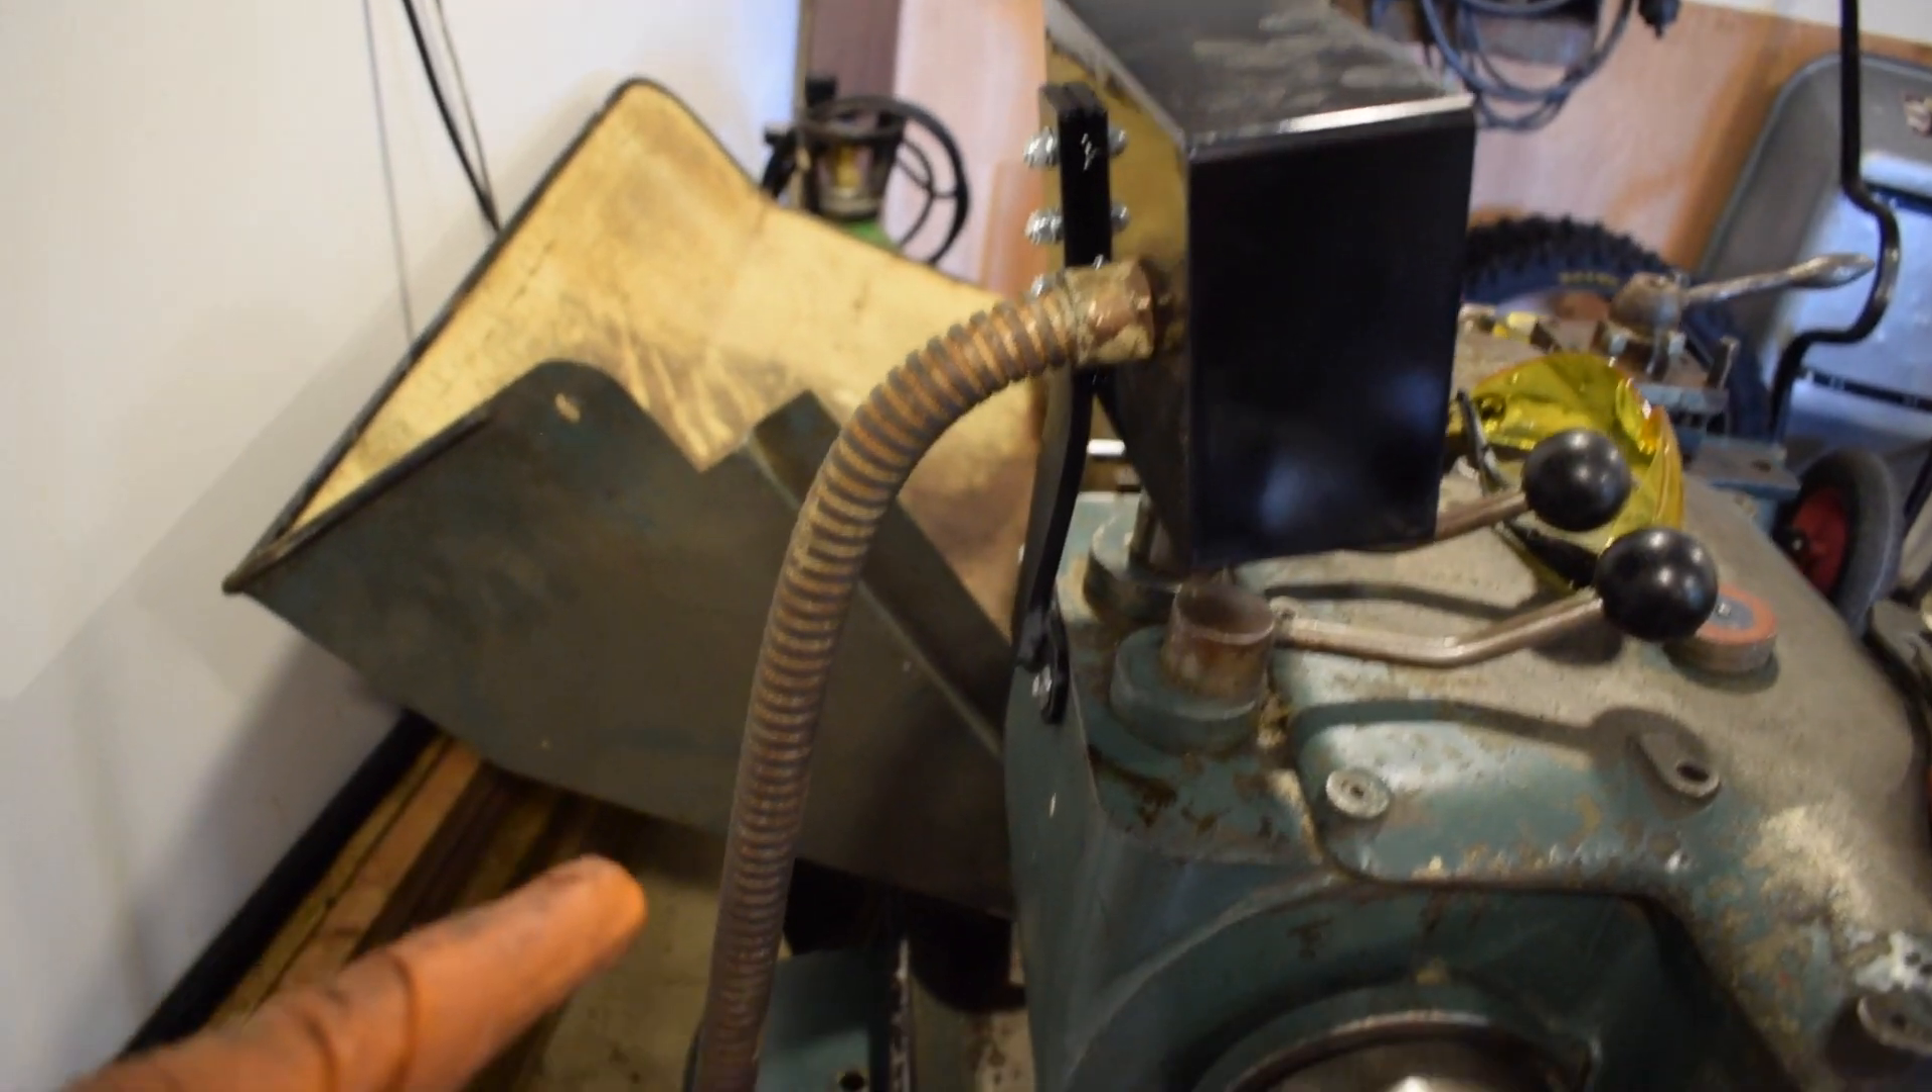So I've got the control box on now.